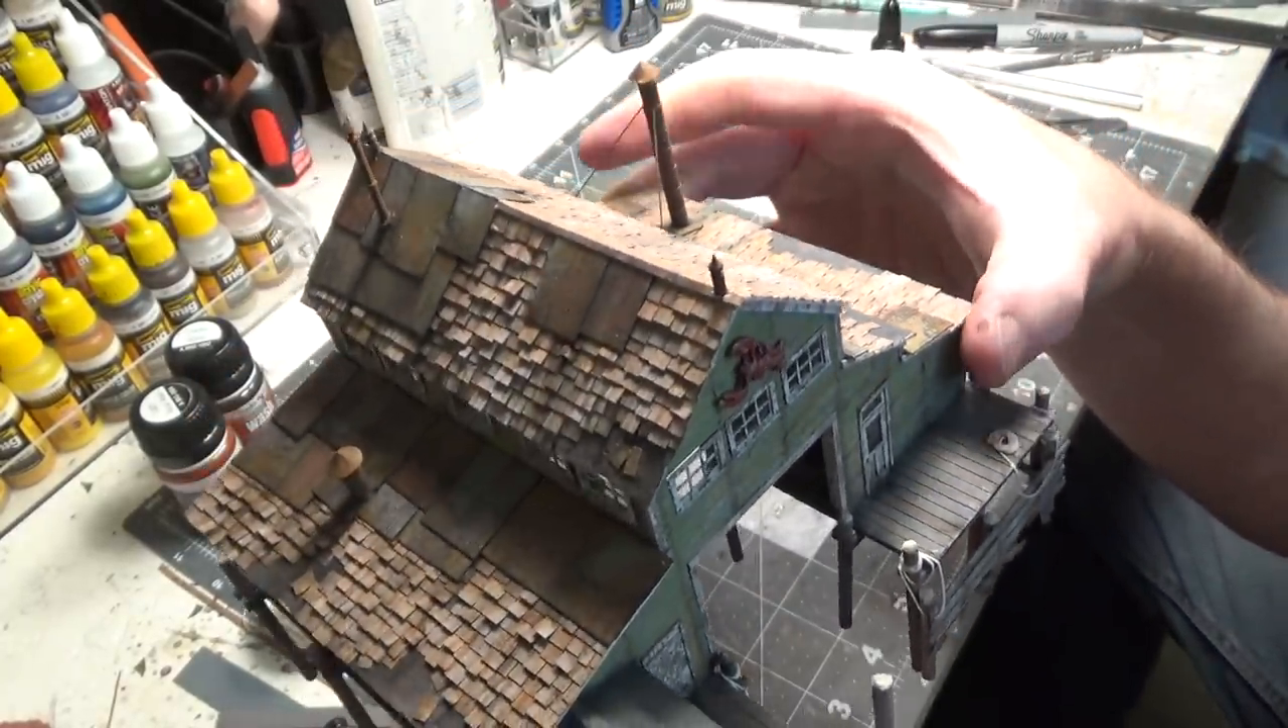So our roof is completed.